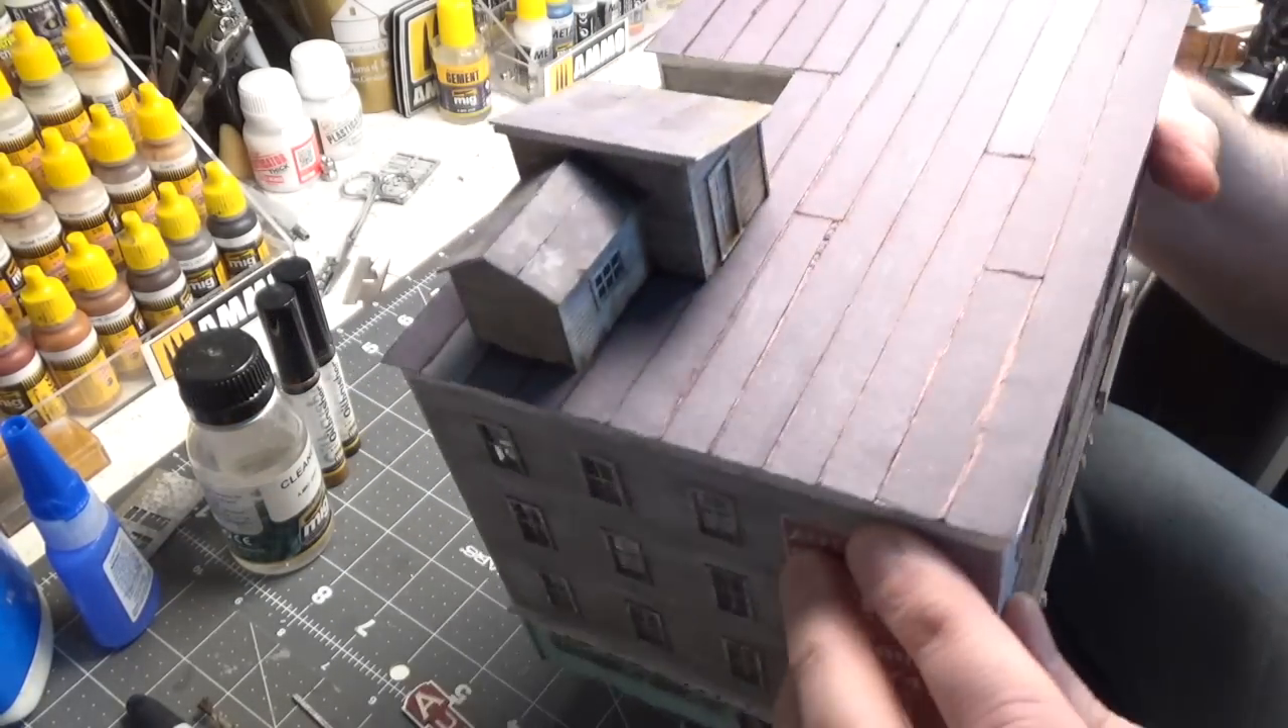Okay, so I finished the tar paper on the roof and then I also finished the little structures.